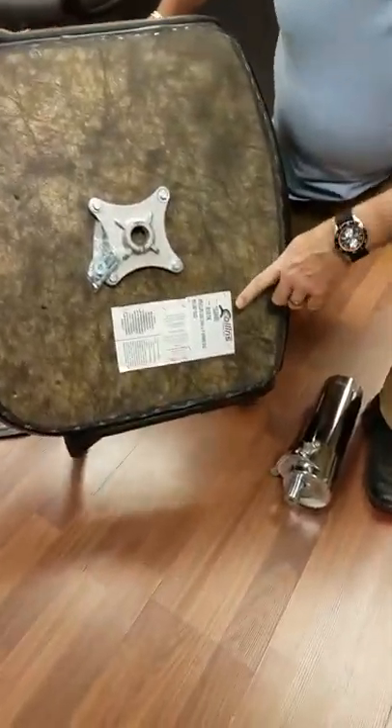All right so now we have our seat off one of the things we want to talk about is the label on the bottom of the chair.